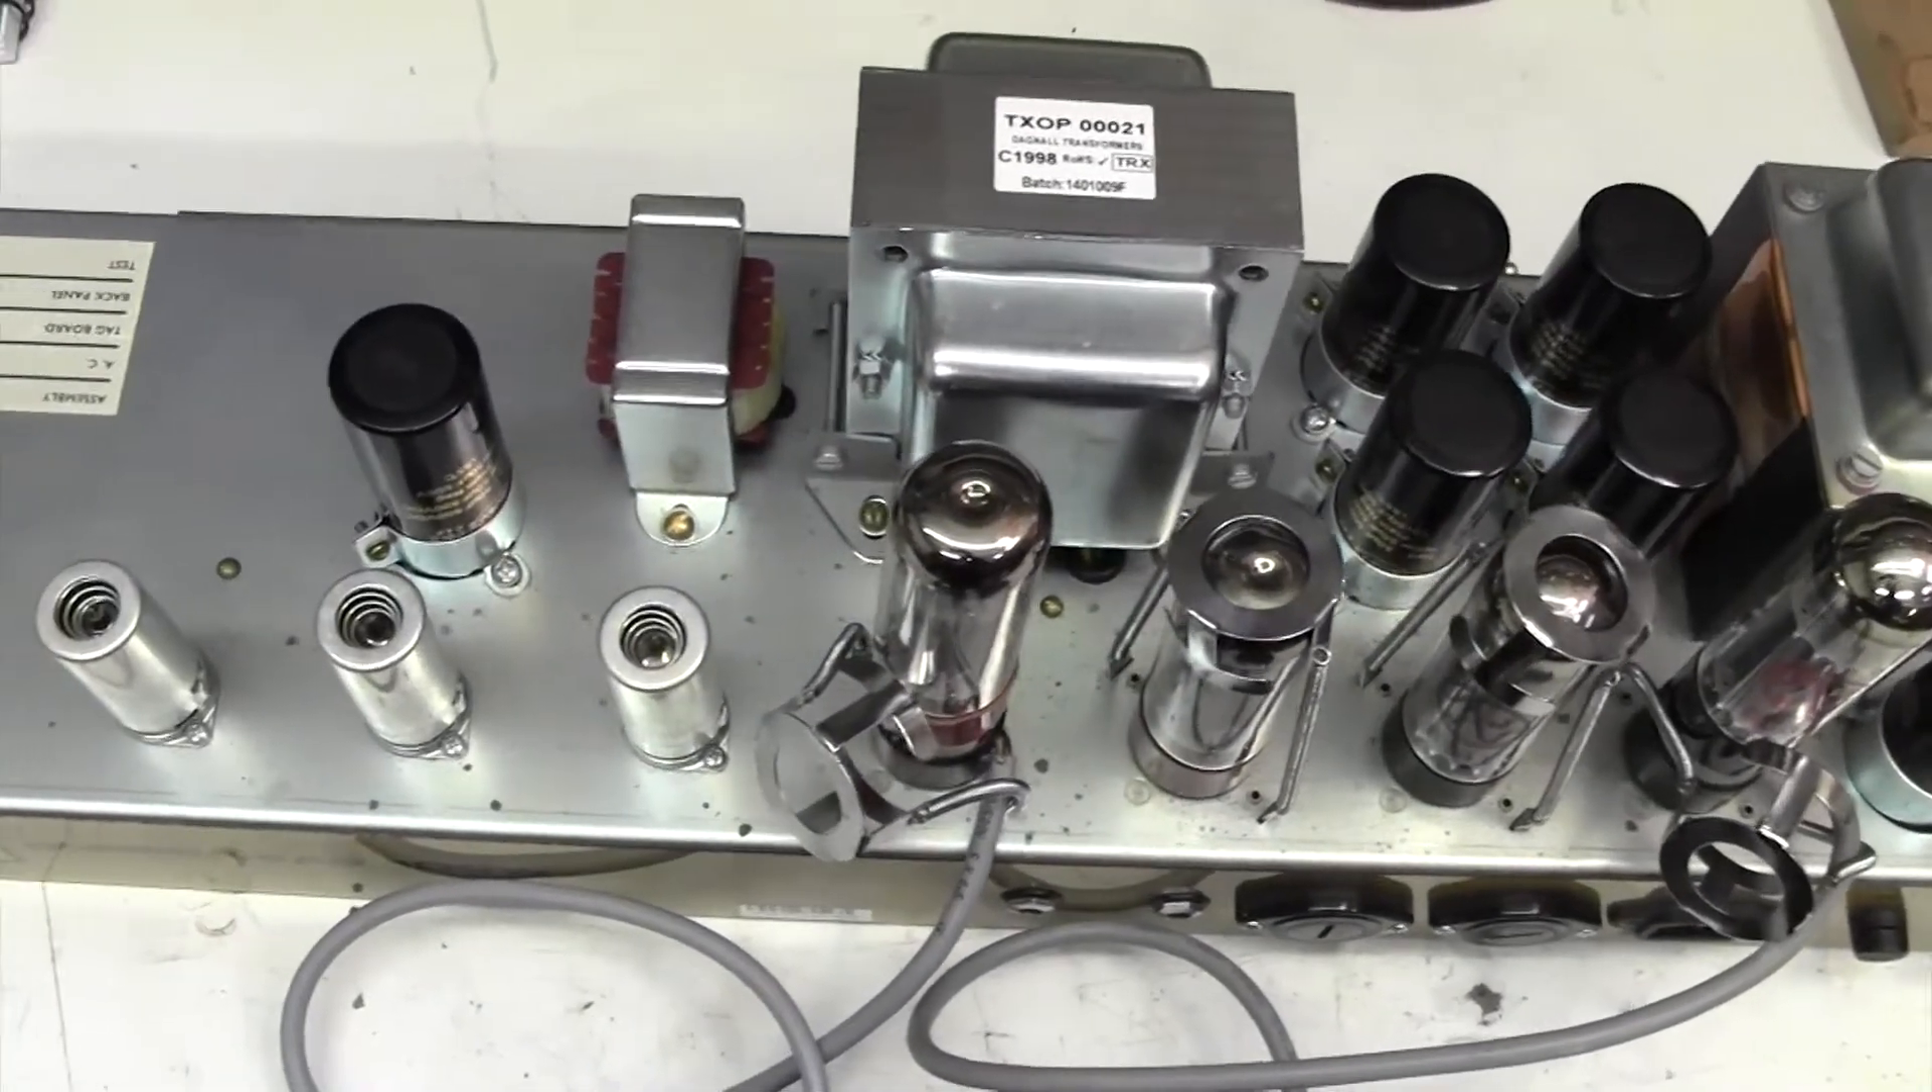I've removed the chassis now from the amplifier and here it is up on the bench top side.